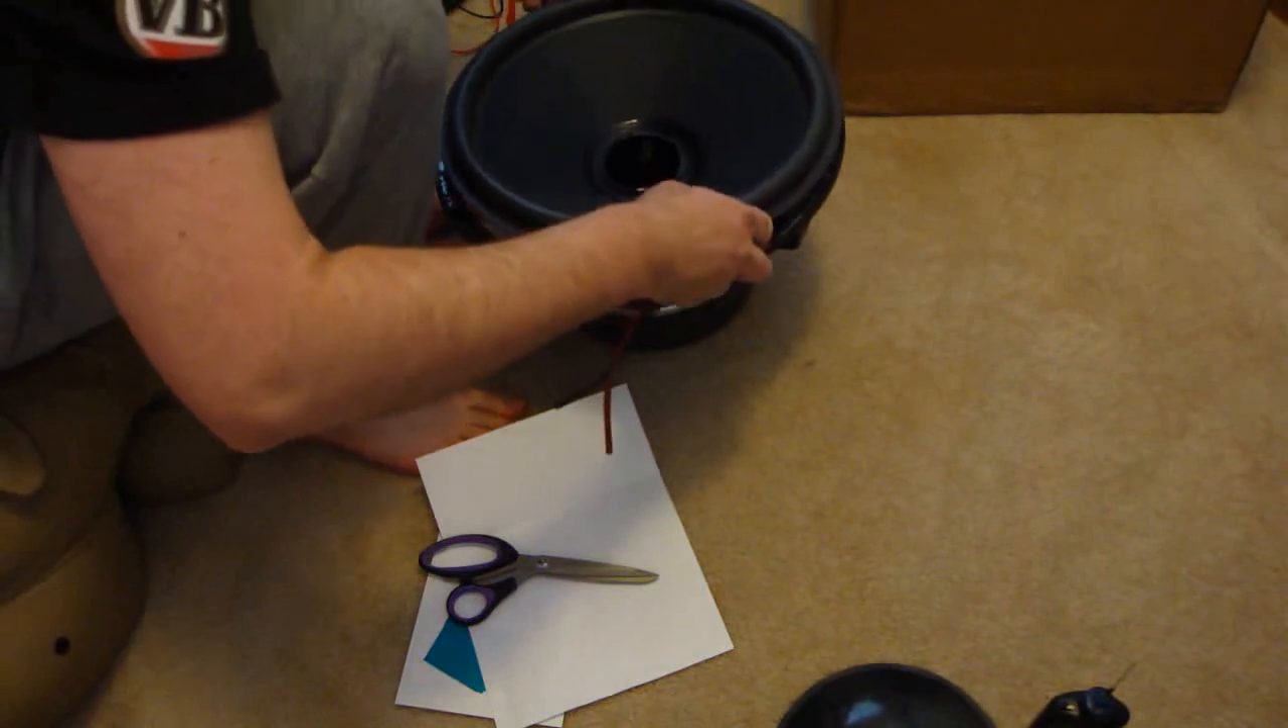First, we test fit the cone assembly, which you will note does not have a dust cap attached.